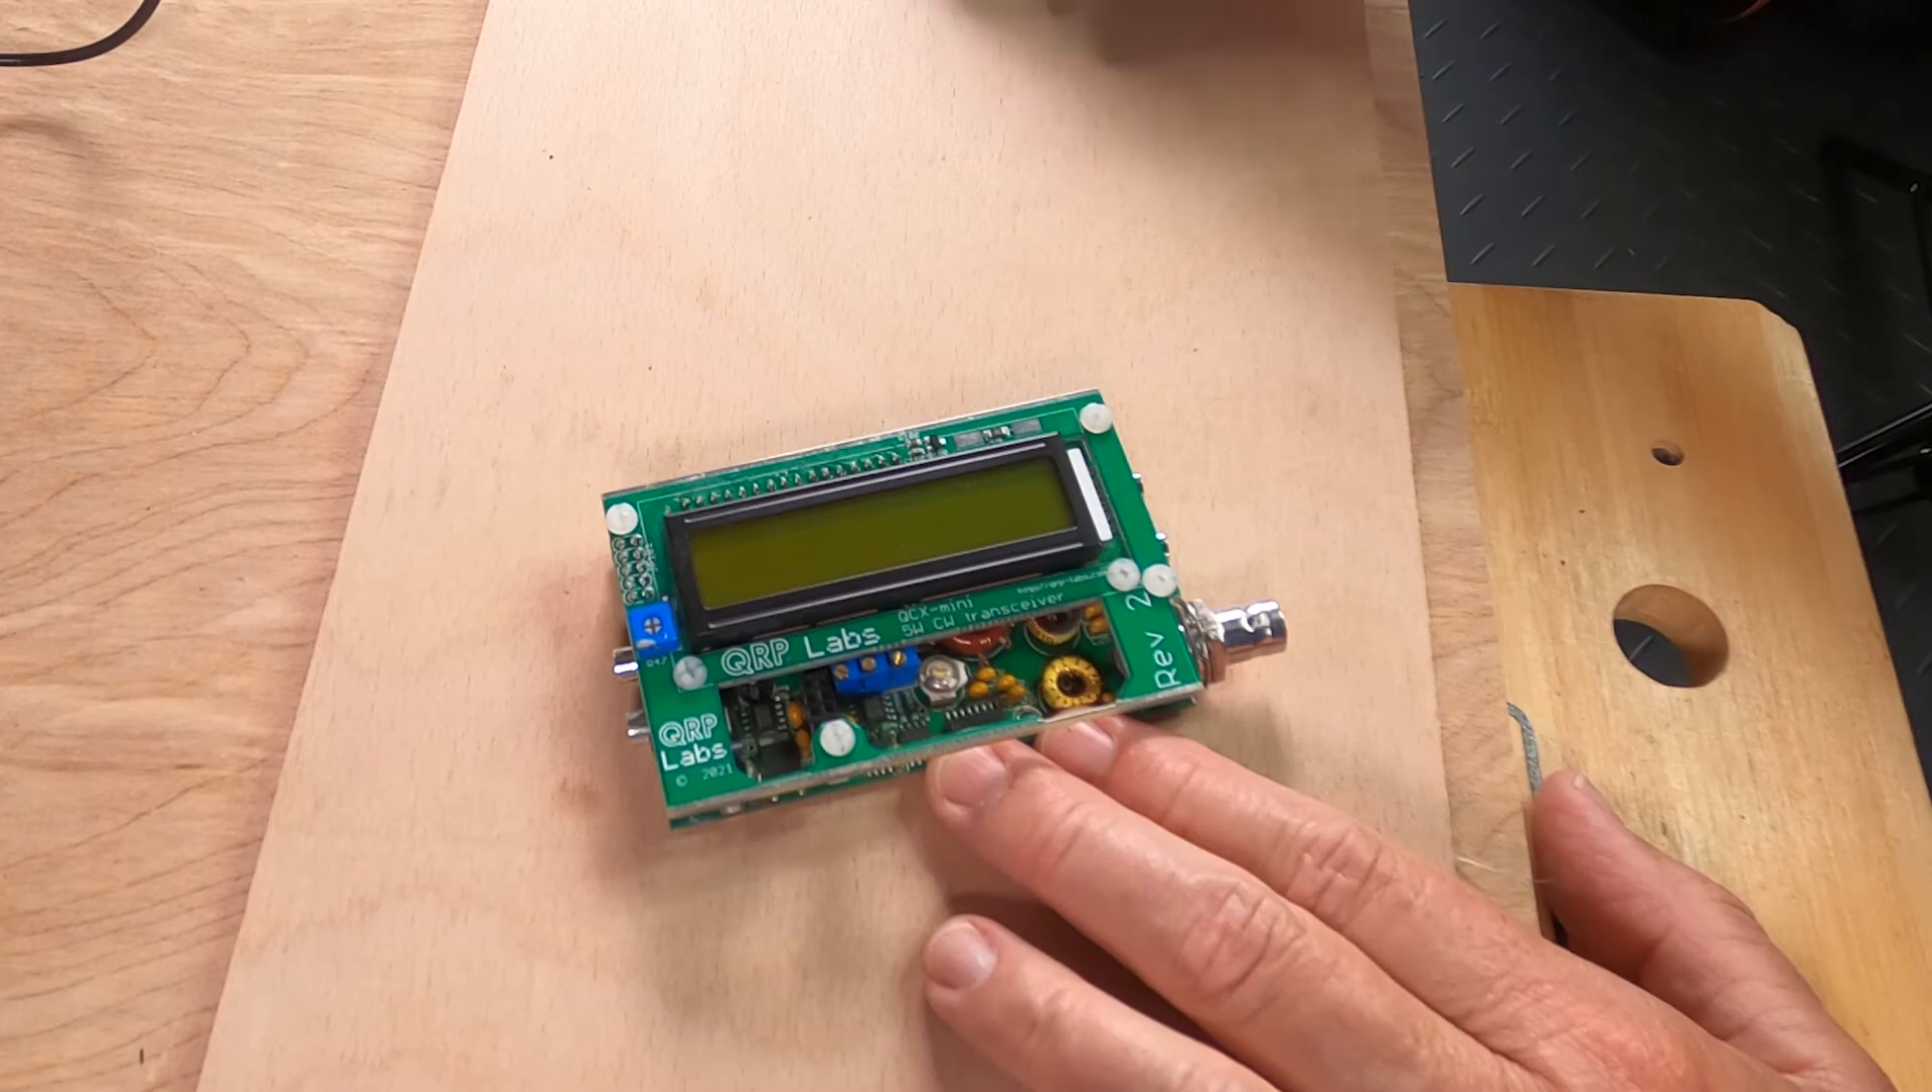The boards fit together to make one neat transceiver ready for testing.